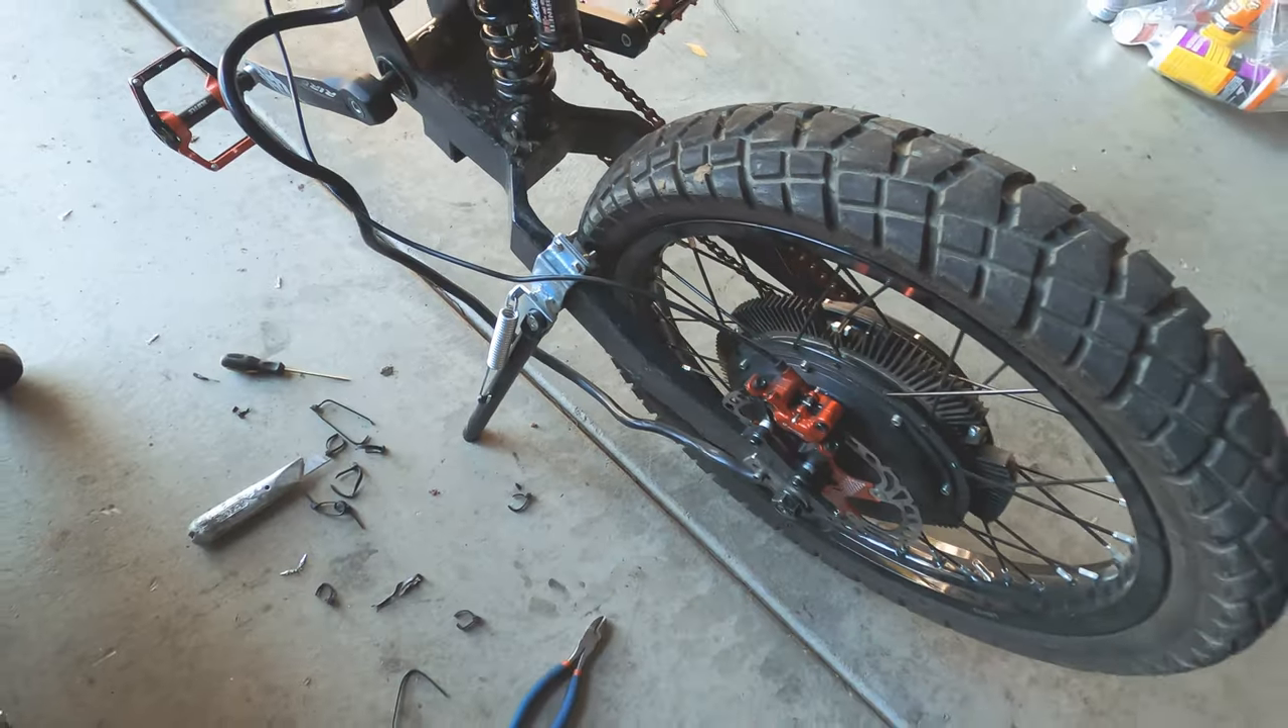So i got all of the zip ties off.